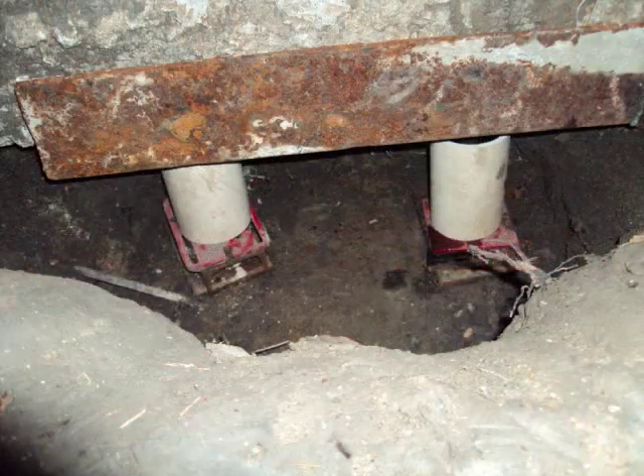When I got done, I put the PVC pipe around the jack so the mud wouldn't make them rust any worse.